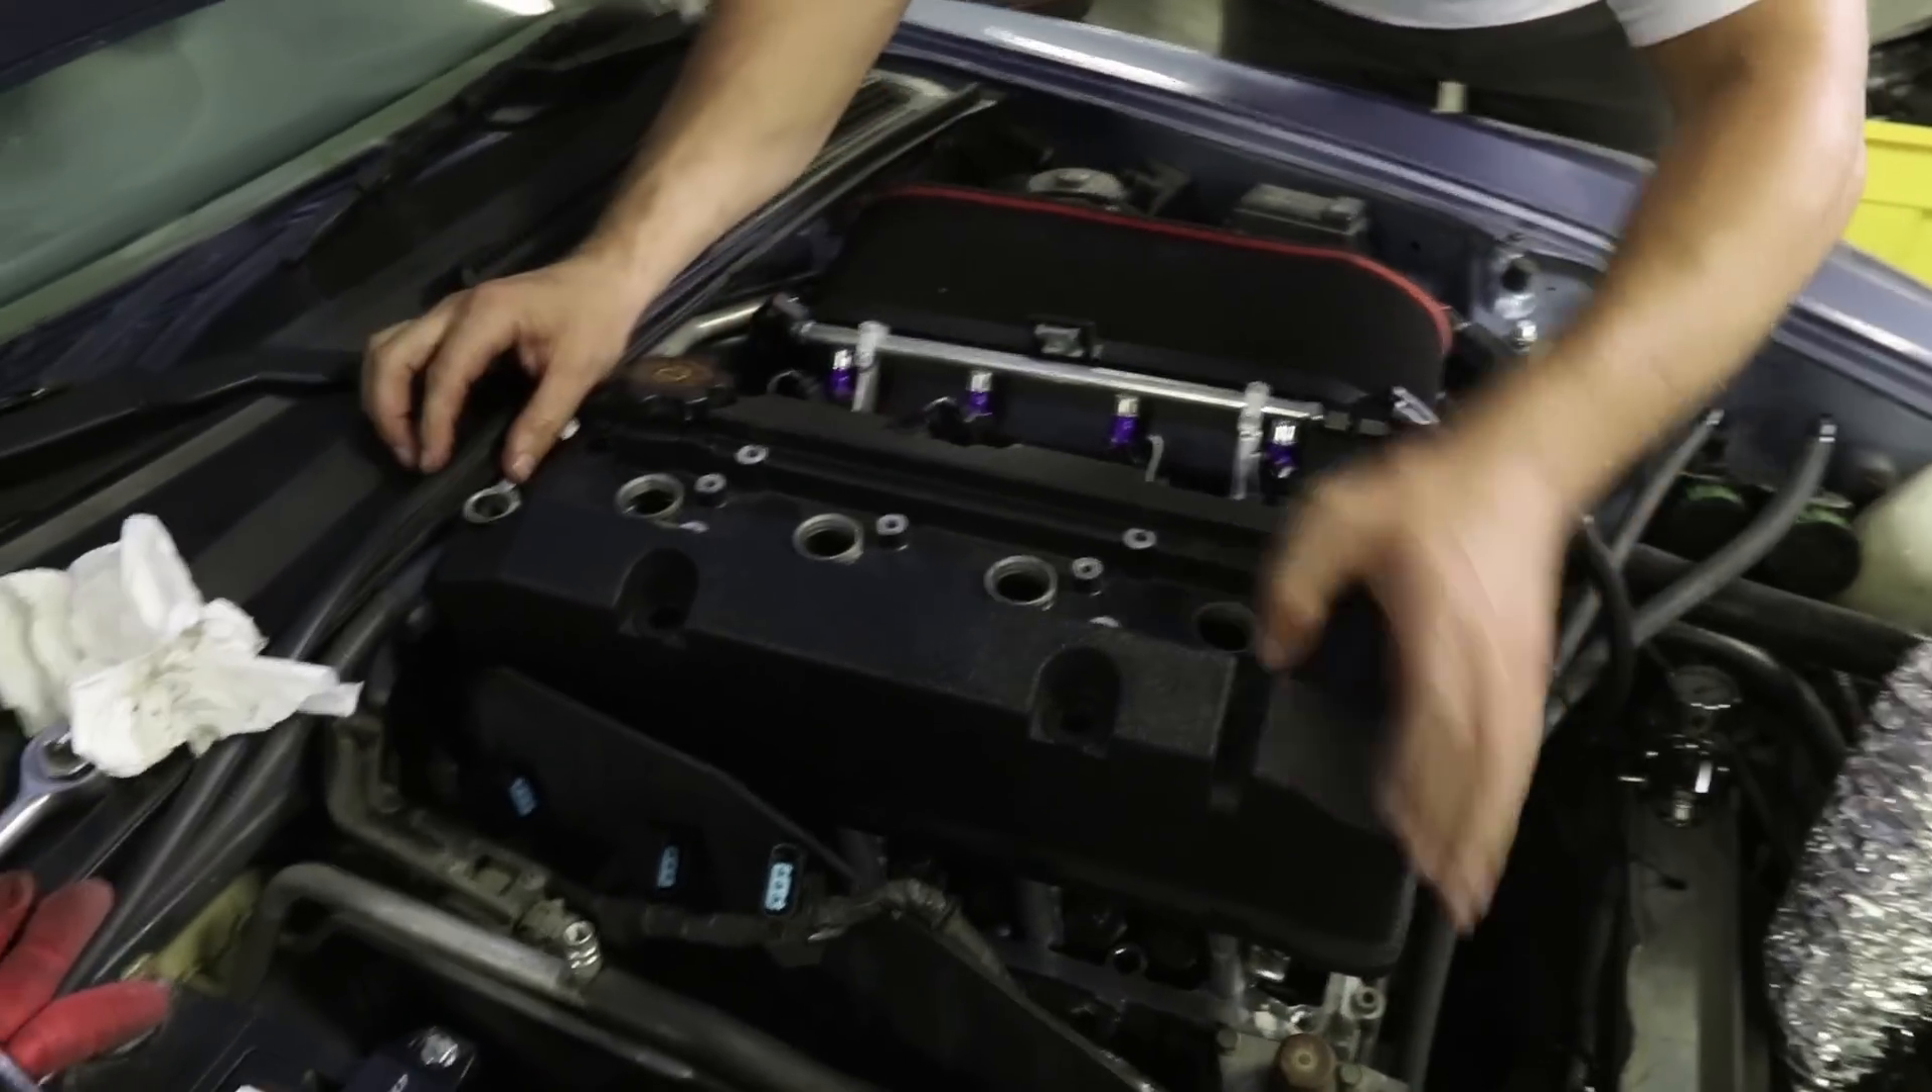Our final thing to finish off today, put the valve cover back on here.